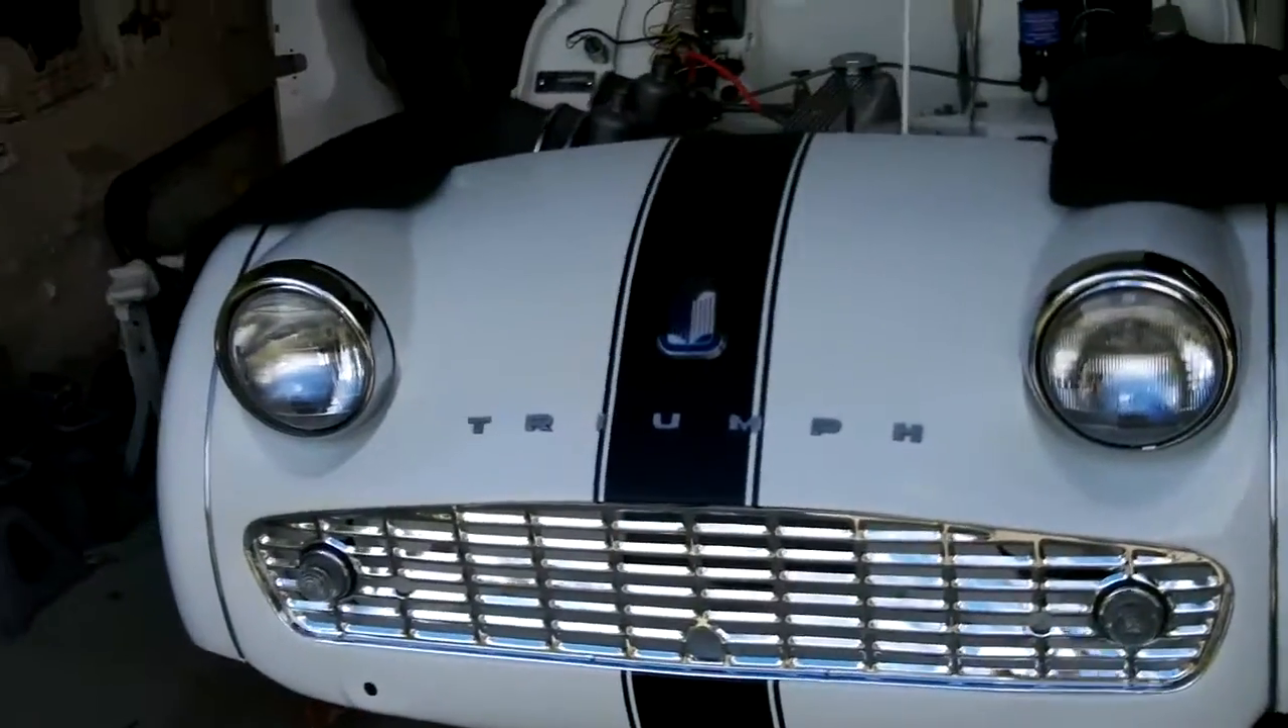Alright guys, alright guys, just coming up to 20 to 1, and the grill is now in, managed to get it in without any damage, which was a good thing.